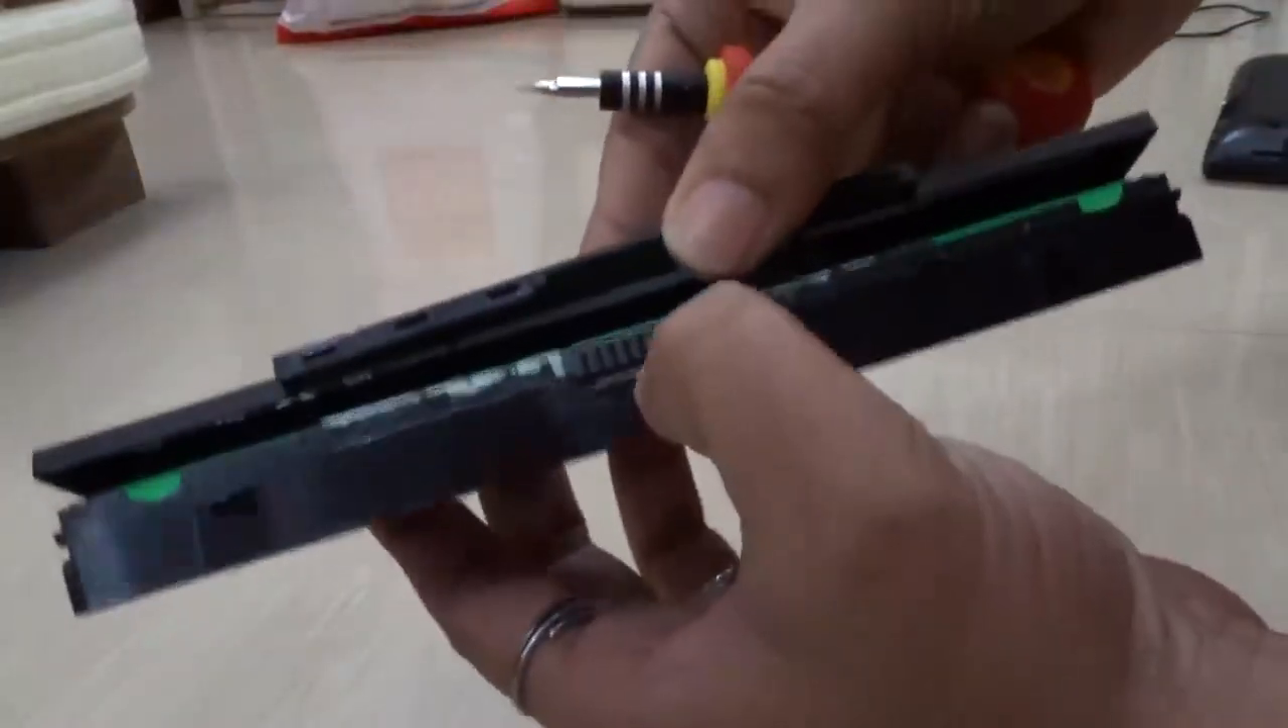See? I have opened my battery.